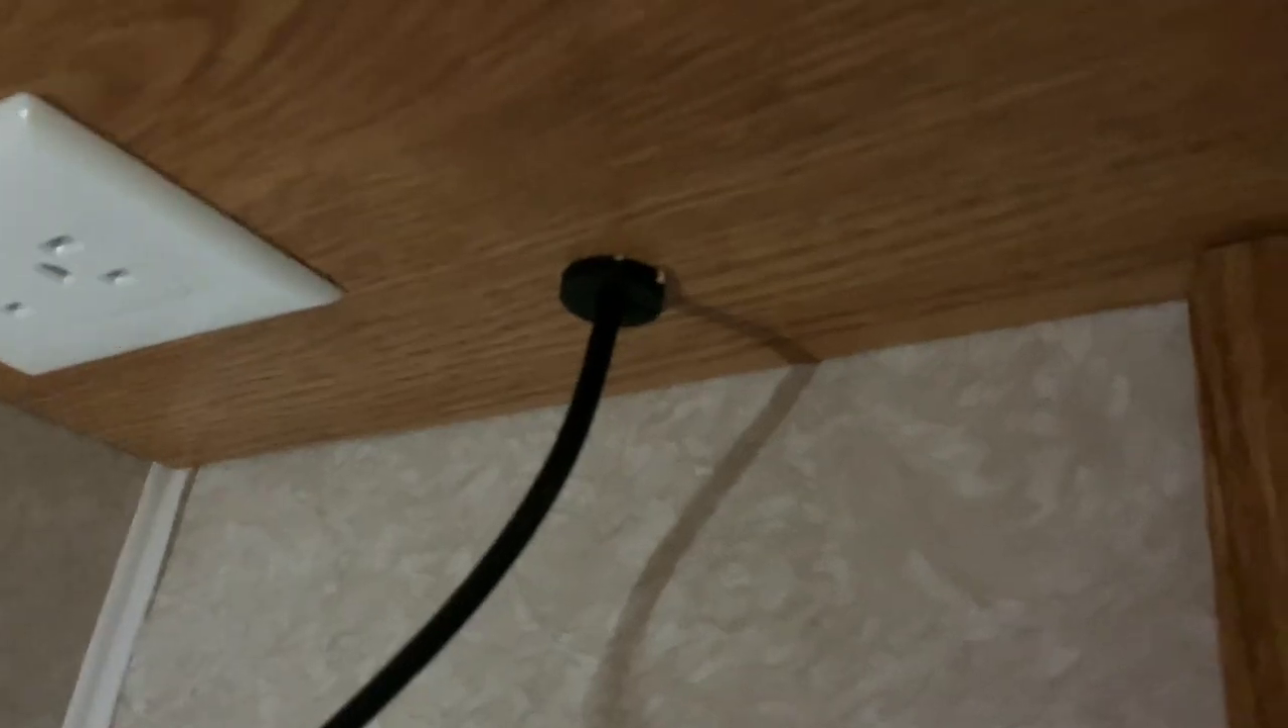And I got the rubber grommet put on the interior side.